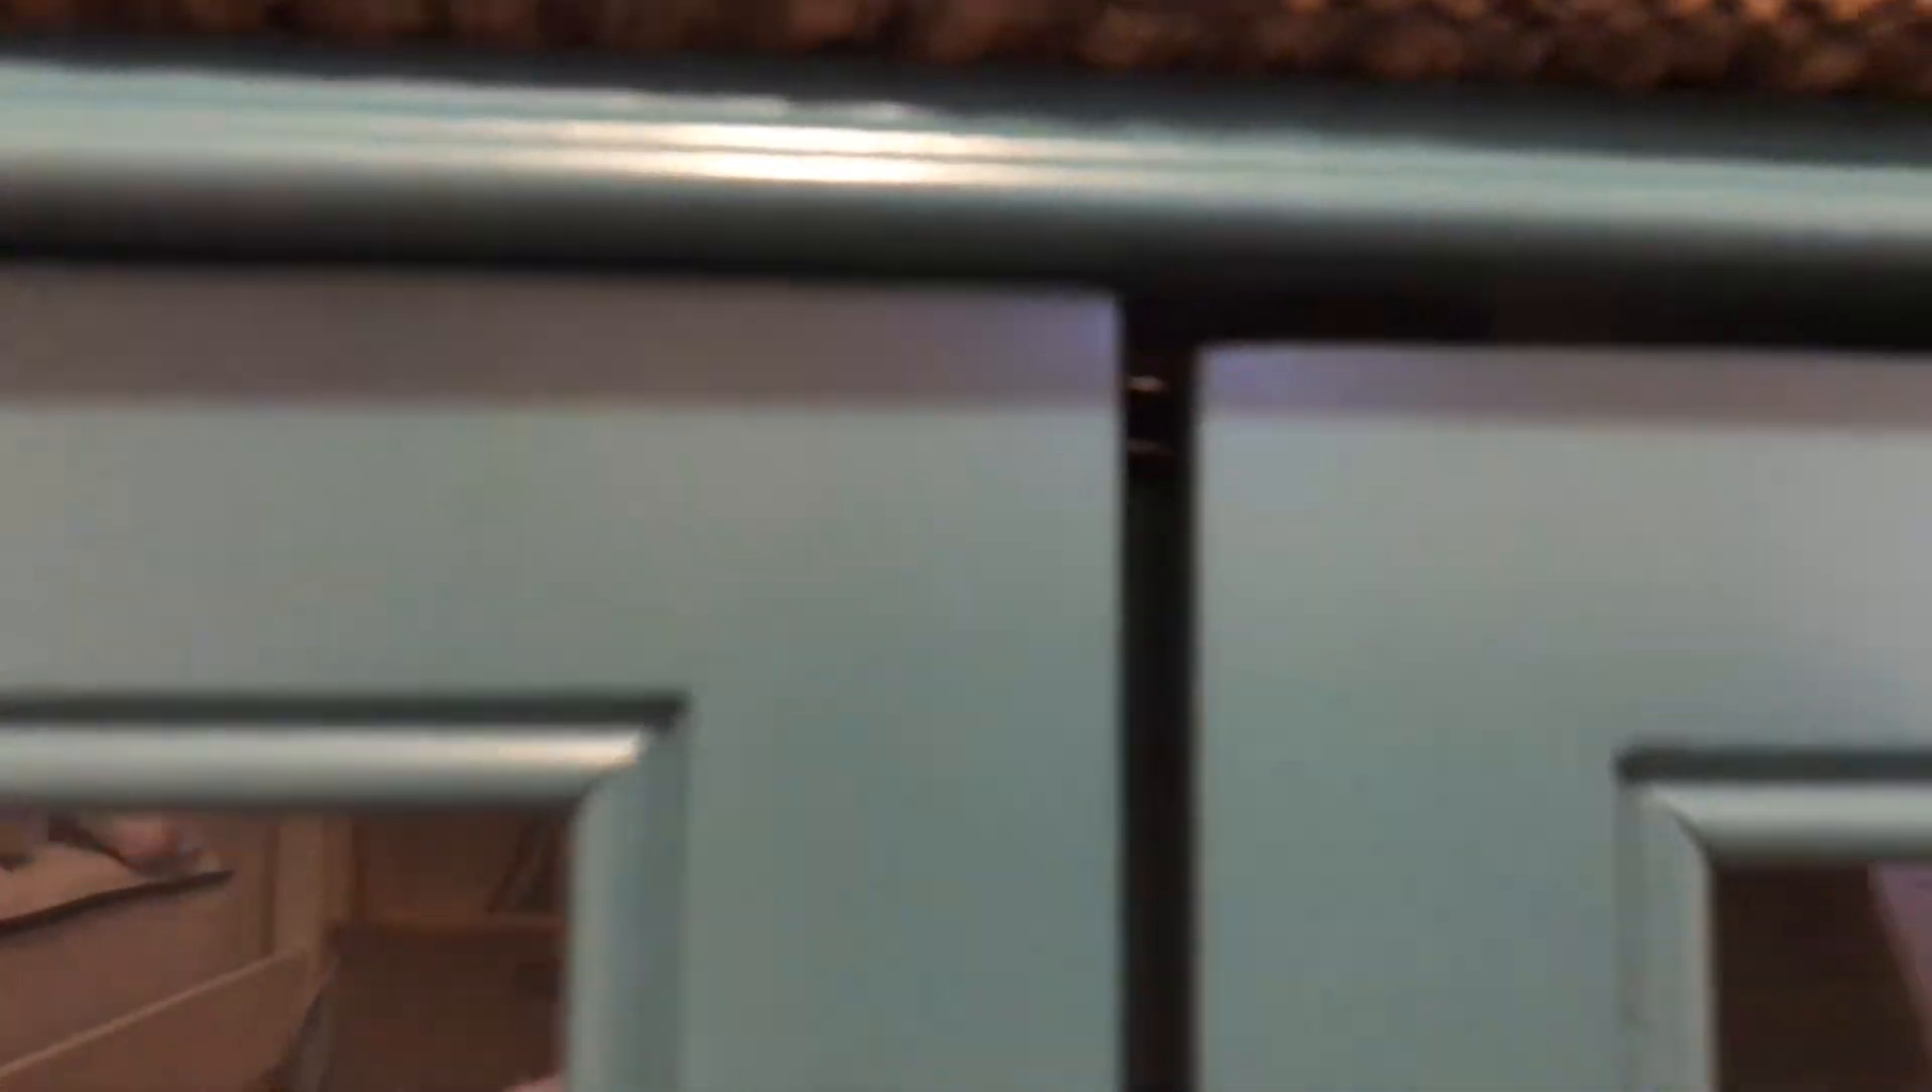I also need to fix this cabinet because look how uneven that is I mean seriously that is so uneven like look at the door right there you can totally tell that's uneven.